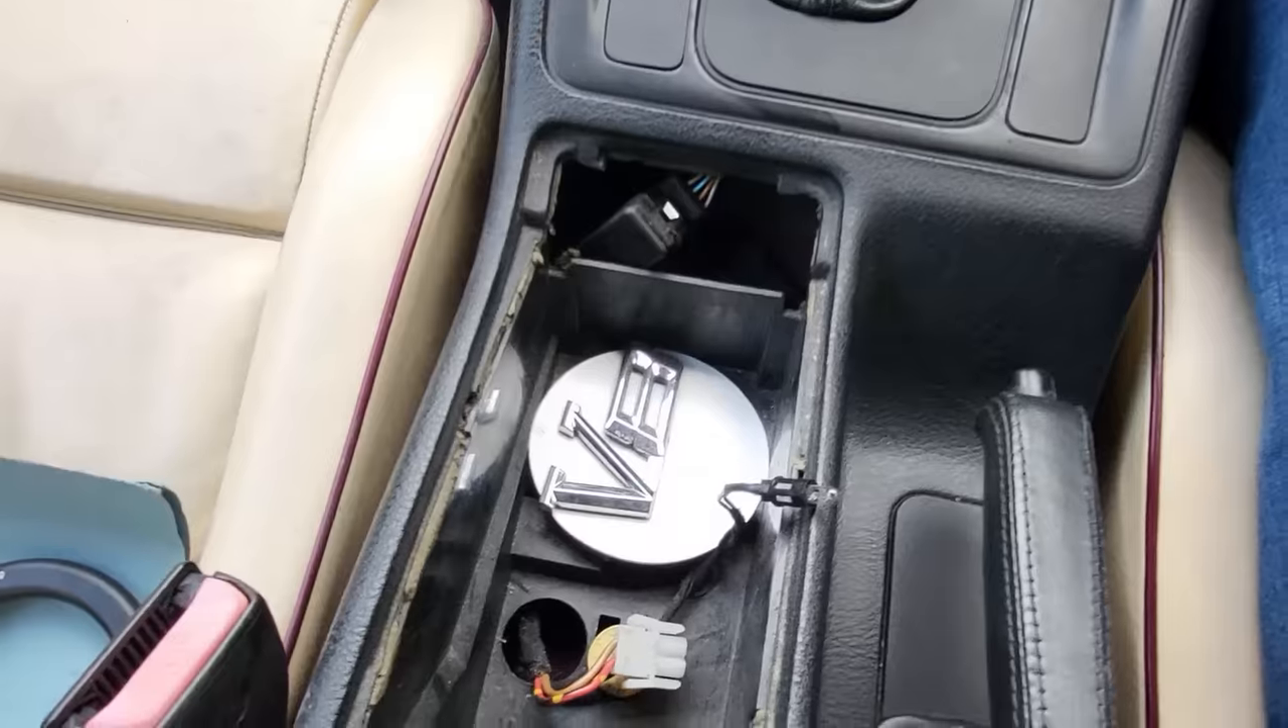Yeah, the ashtray isn't back in again yet.